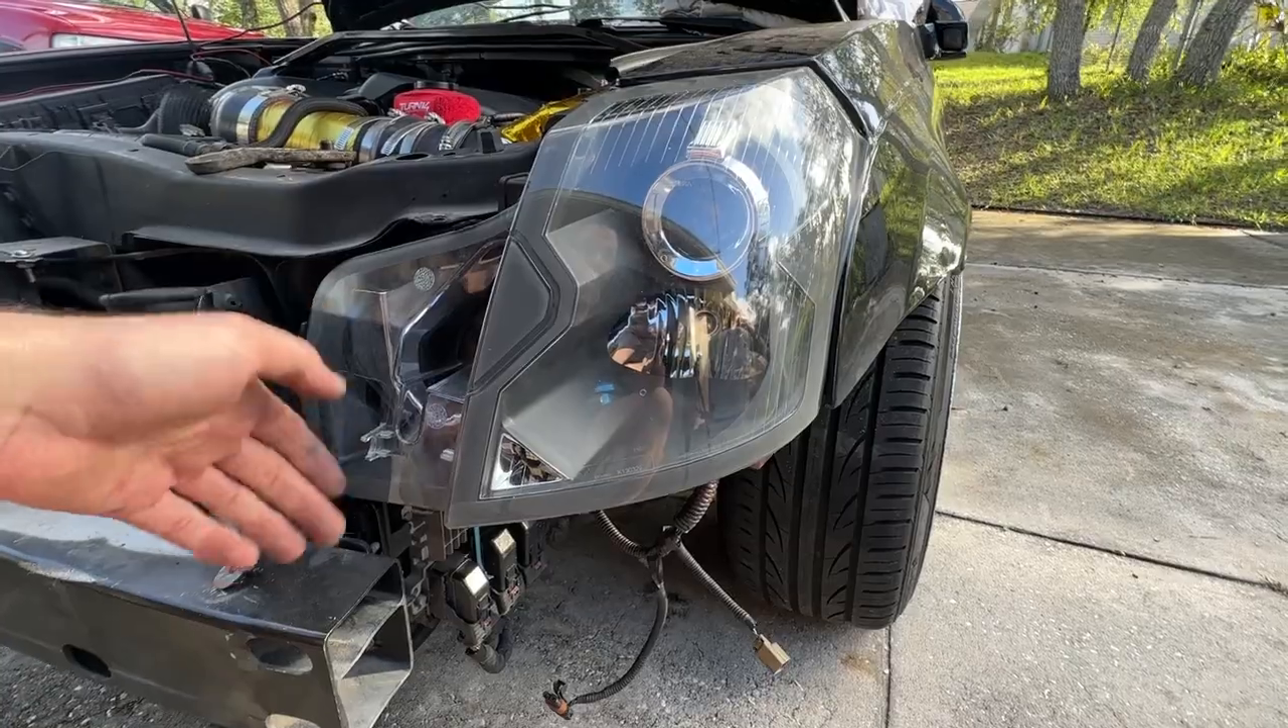Headlights back in we're good to go there.